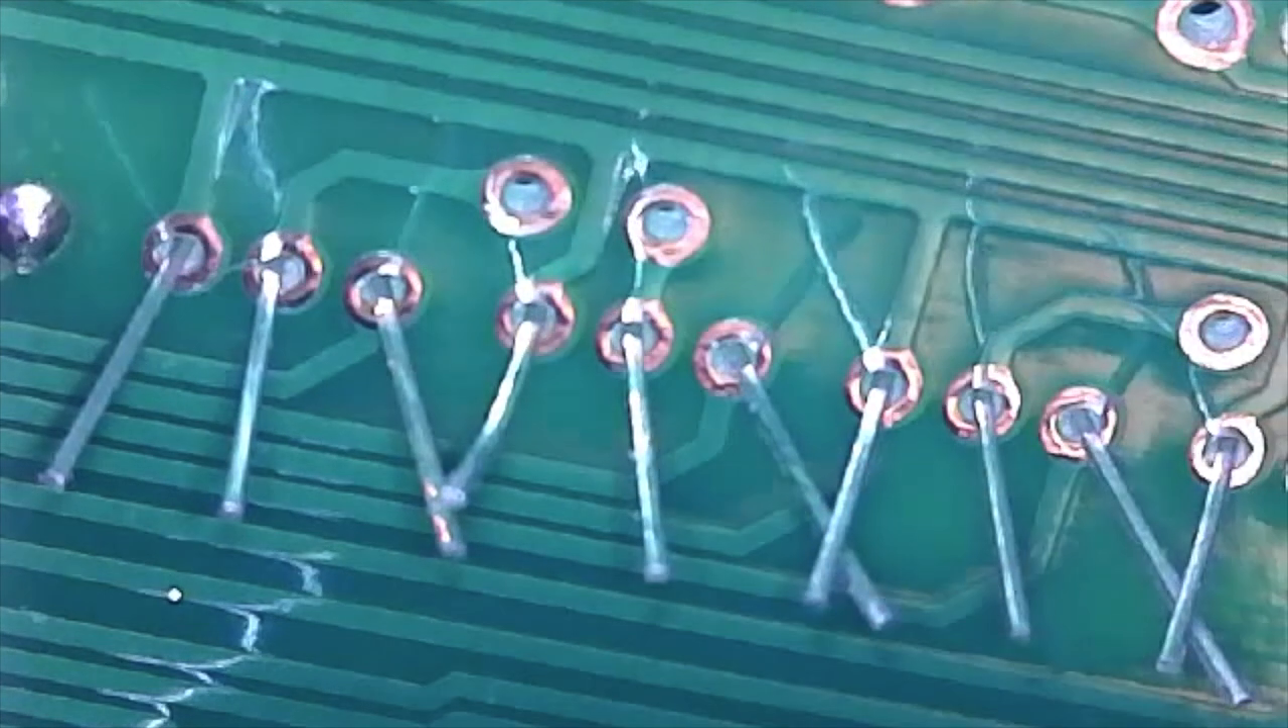You can see that all these leads are sticking out and we're just going to solder each one. Um, and they're a little bit thicker. So this will be a nice flow of solder onto the pad. You will see that some of them are a little bit off center, but that's just the way it is.